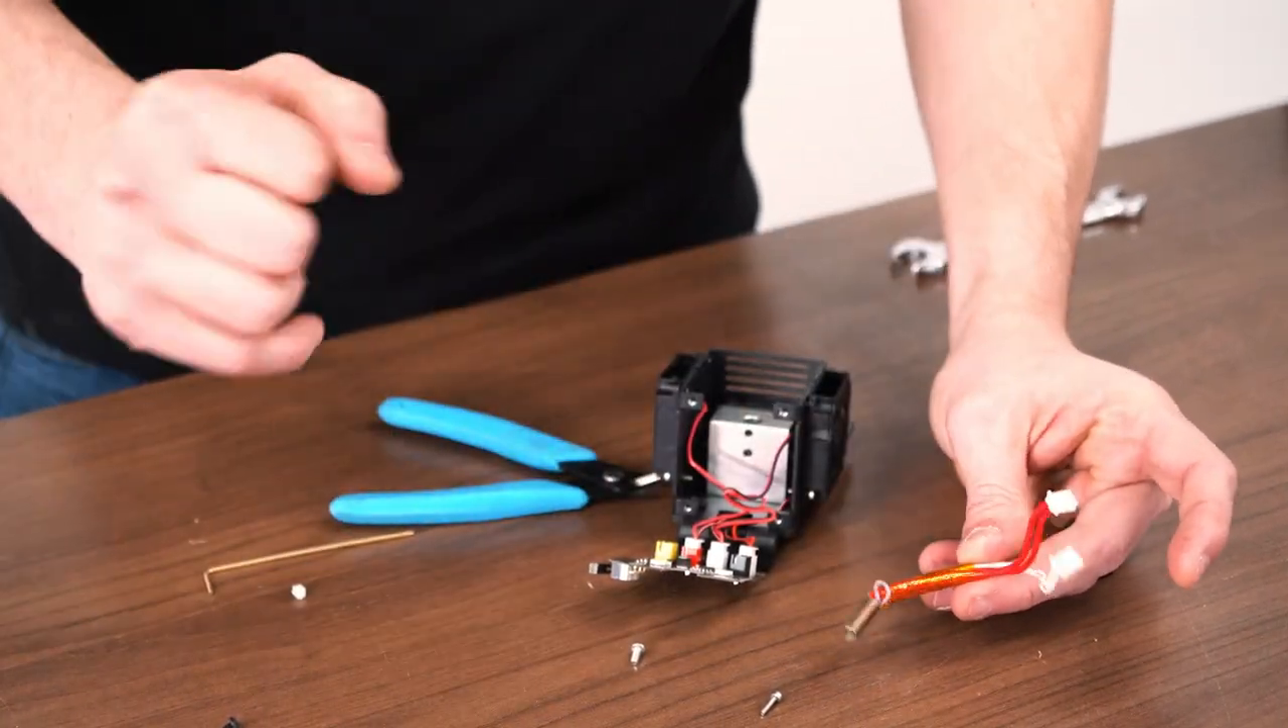So now we've got the heater cartridge separated.